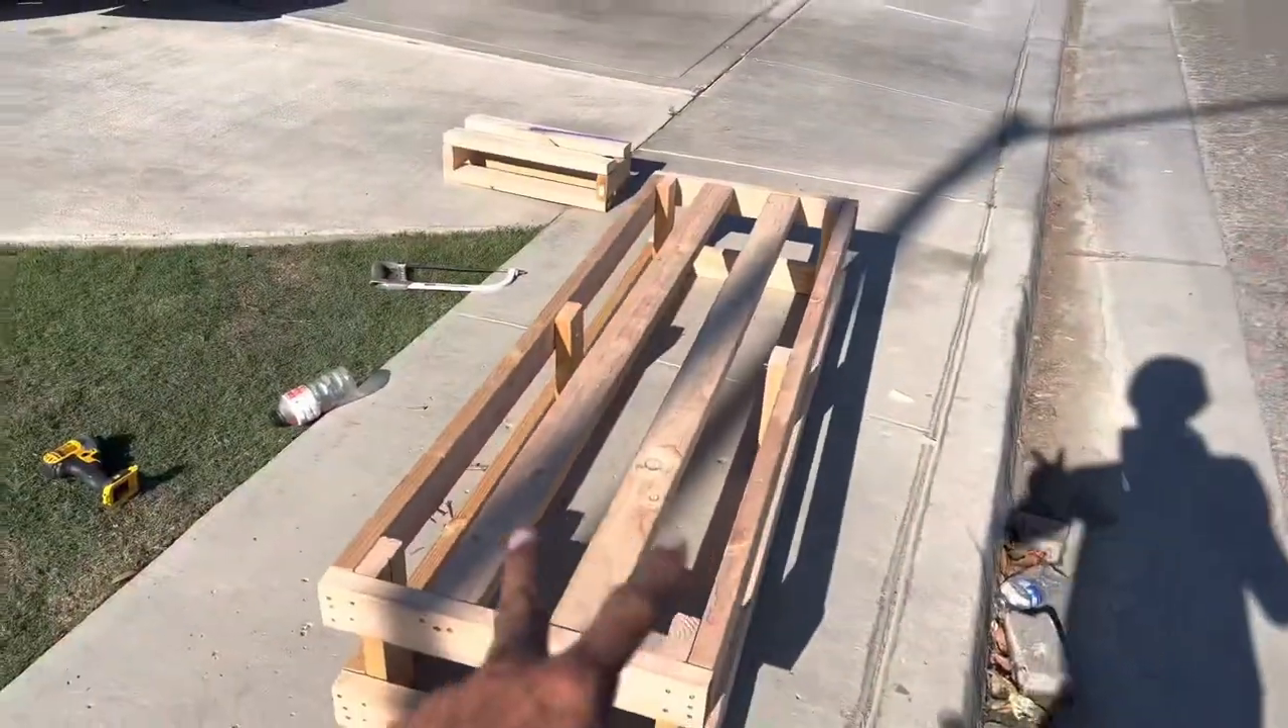We got the support beams in.